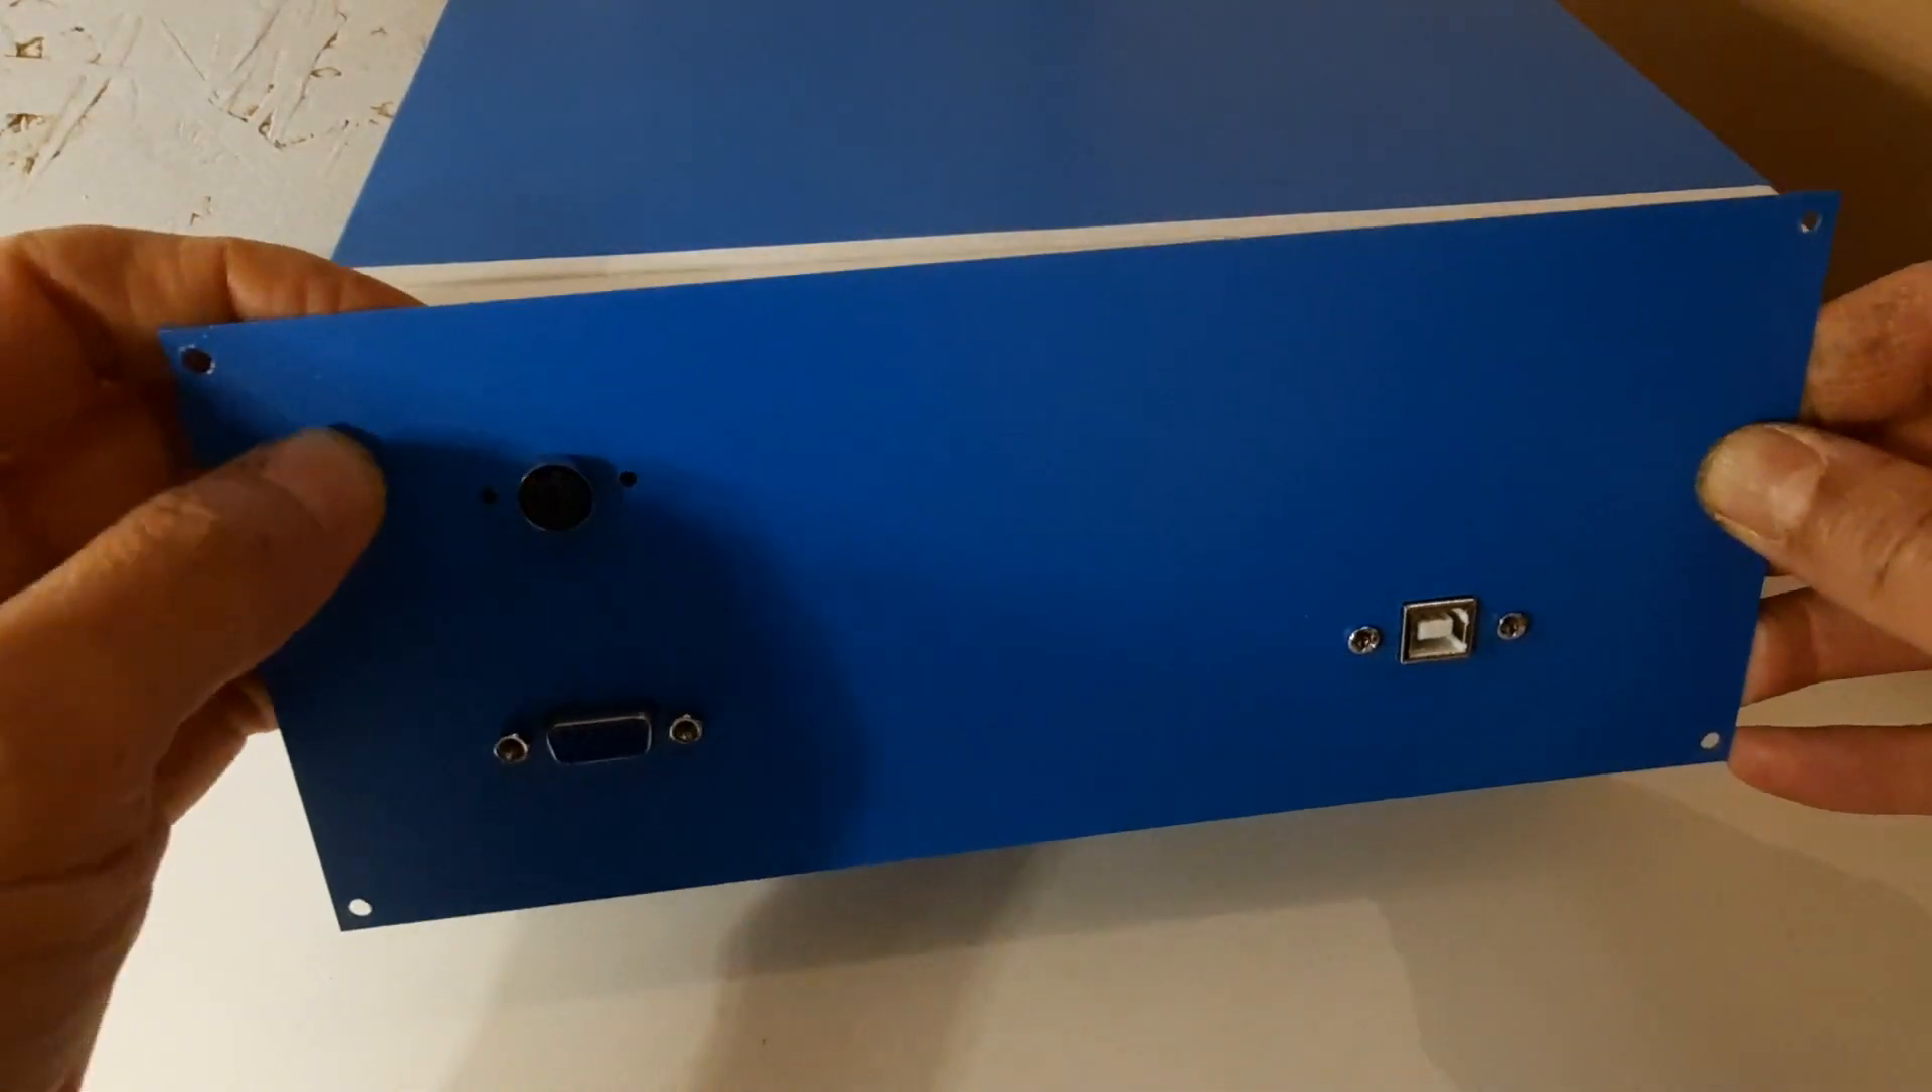This is the back panel i've got pretty much everything in place on that.